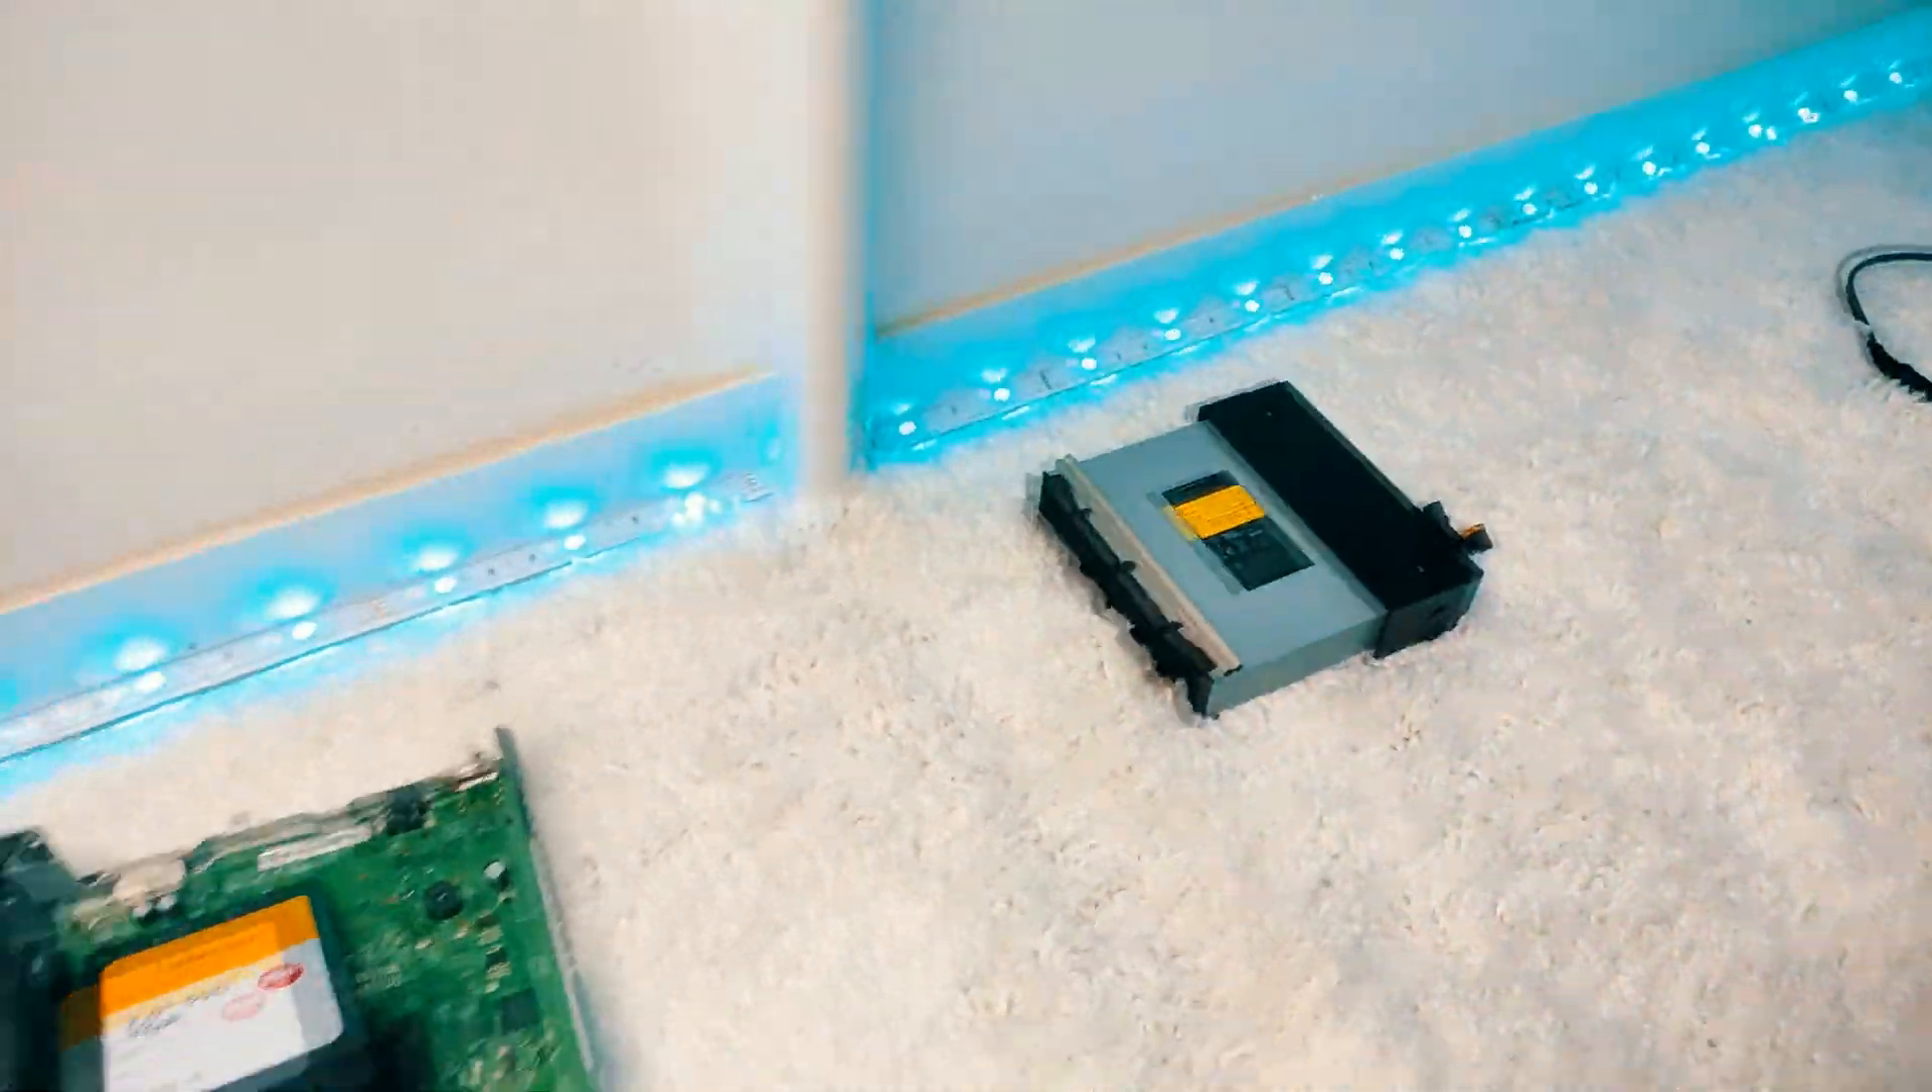Корпус Xbox и диск Blu-ray обратно я ставить не стал.